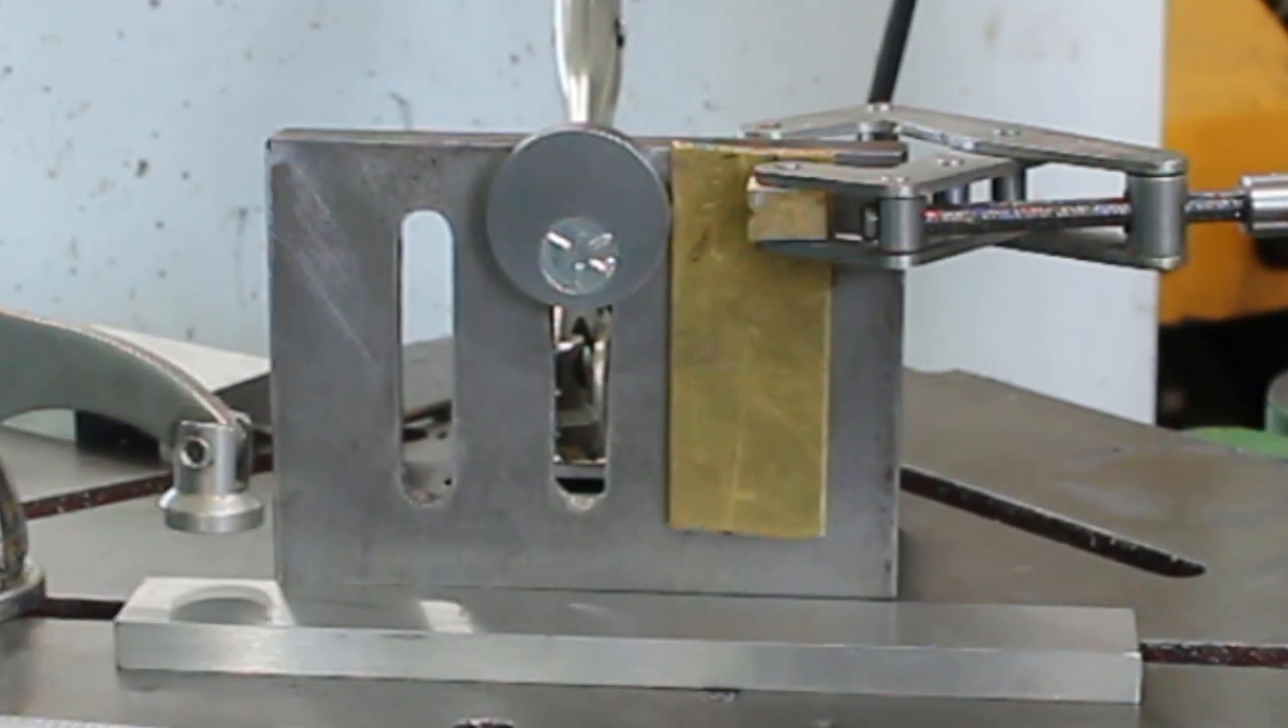I put a little plate on the side up against the eccentric.